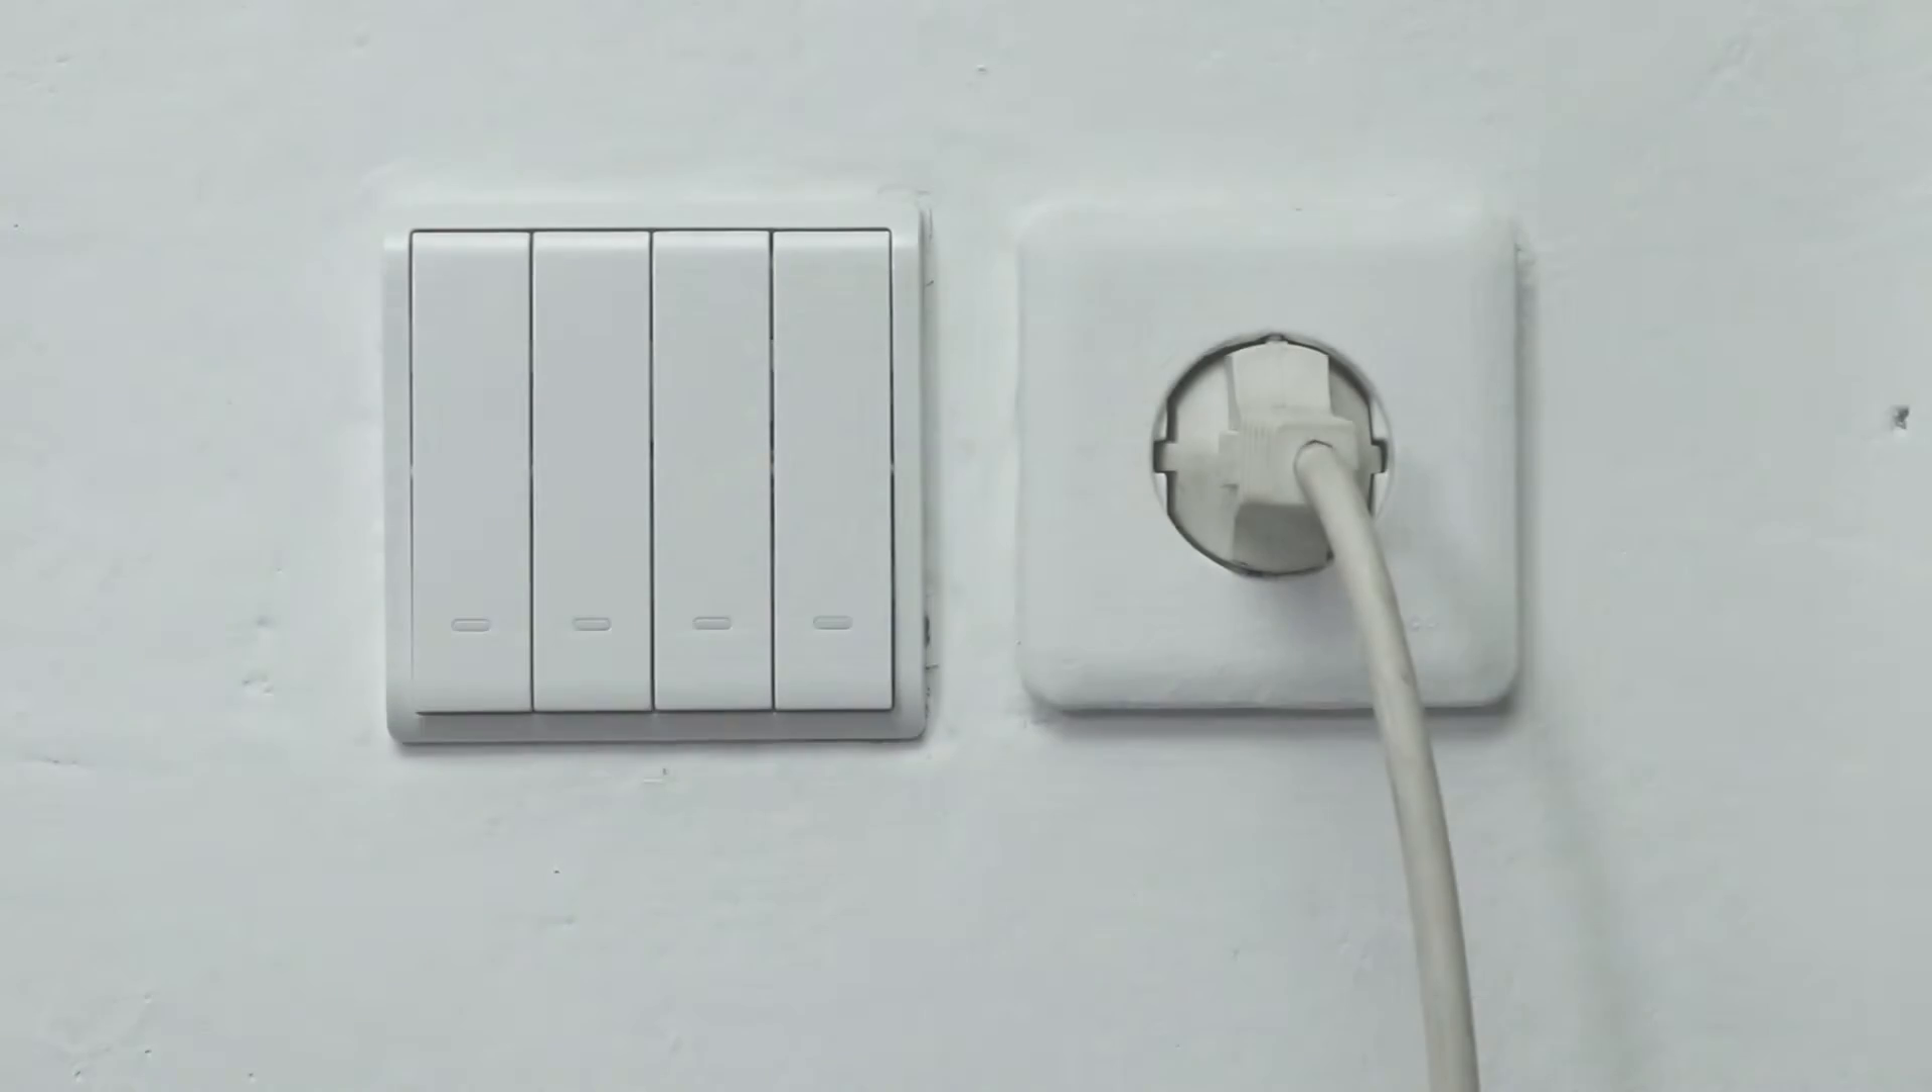Sekarang saklar sudah selesai terpasang, terlihat lebih rapih dan ringkas dari sebelumnya.